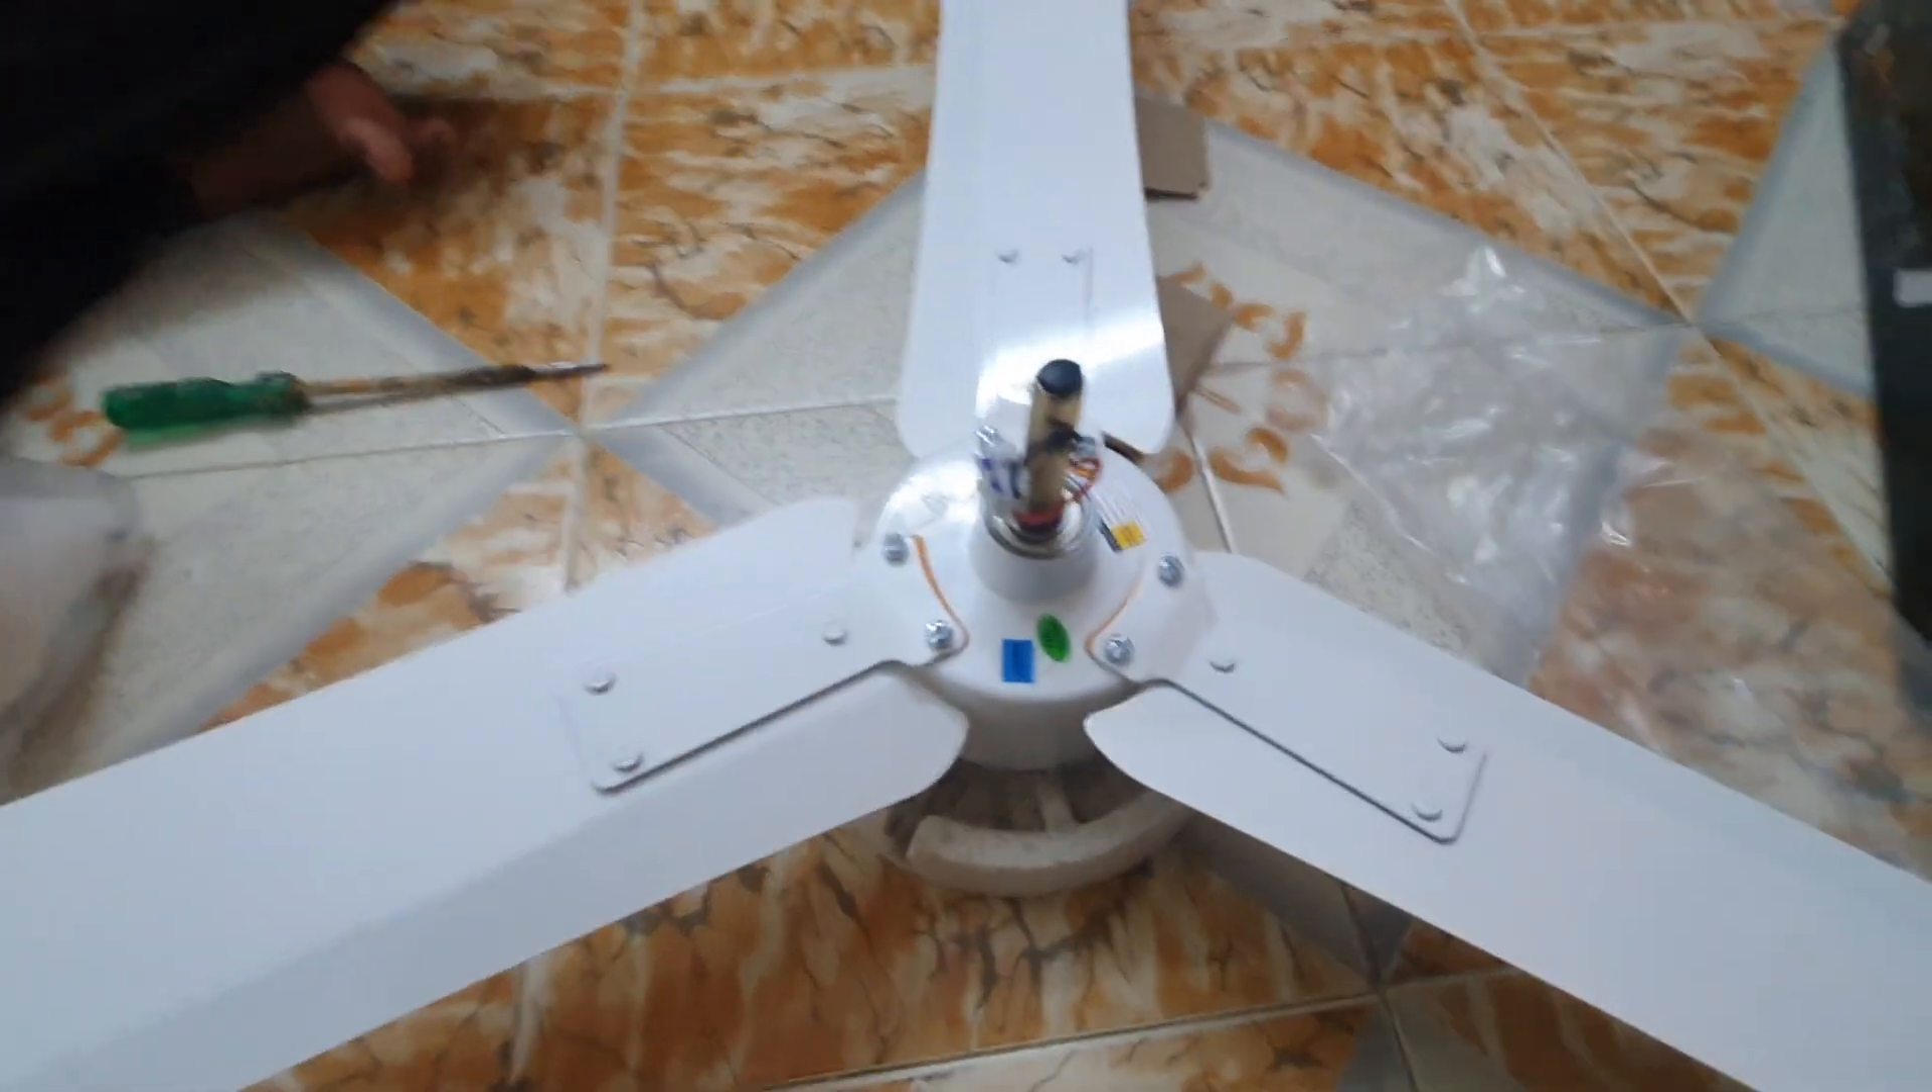इस तरह से screwdriver के मदद से blade install कर लिए।